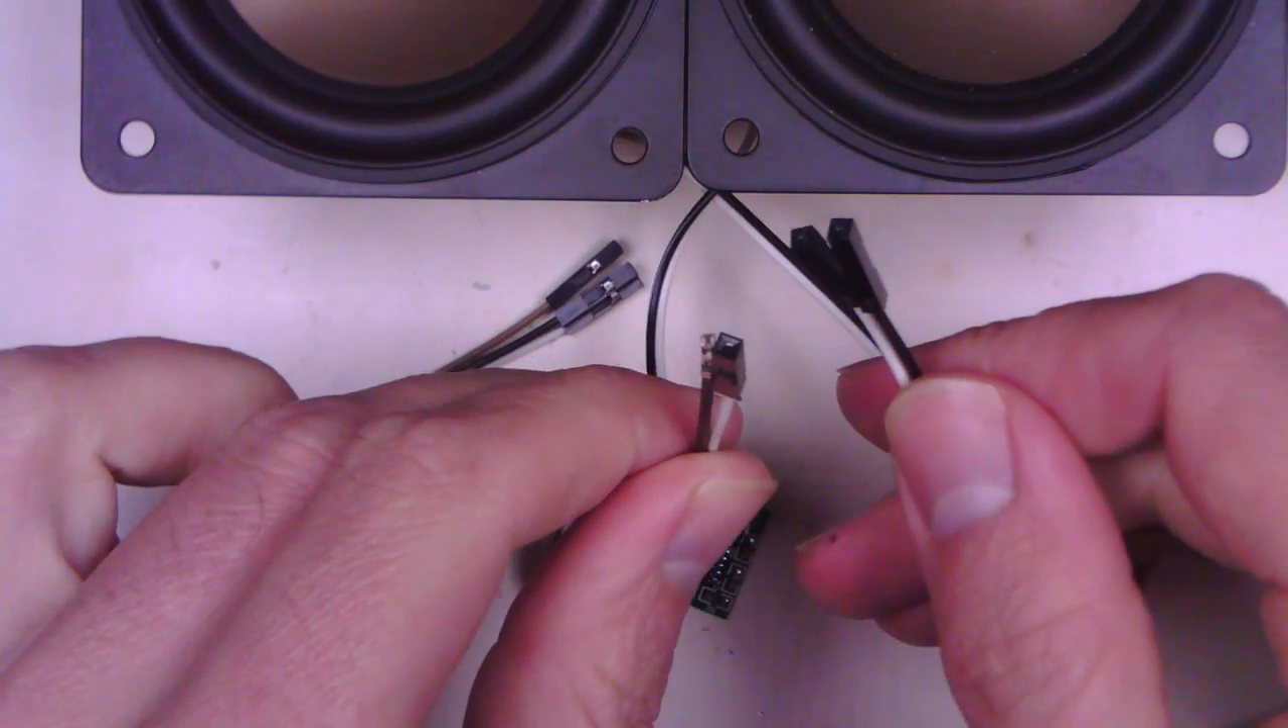I've got my two speakers wired up with connections on the end like so.